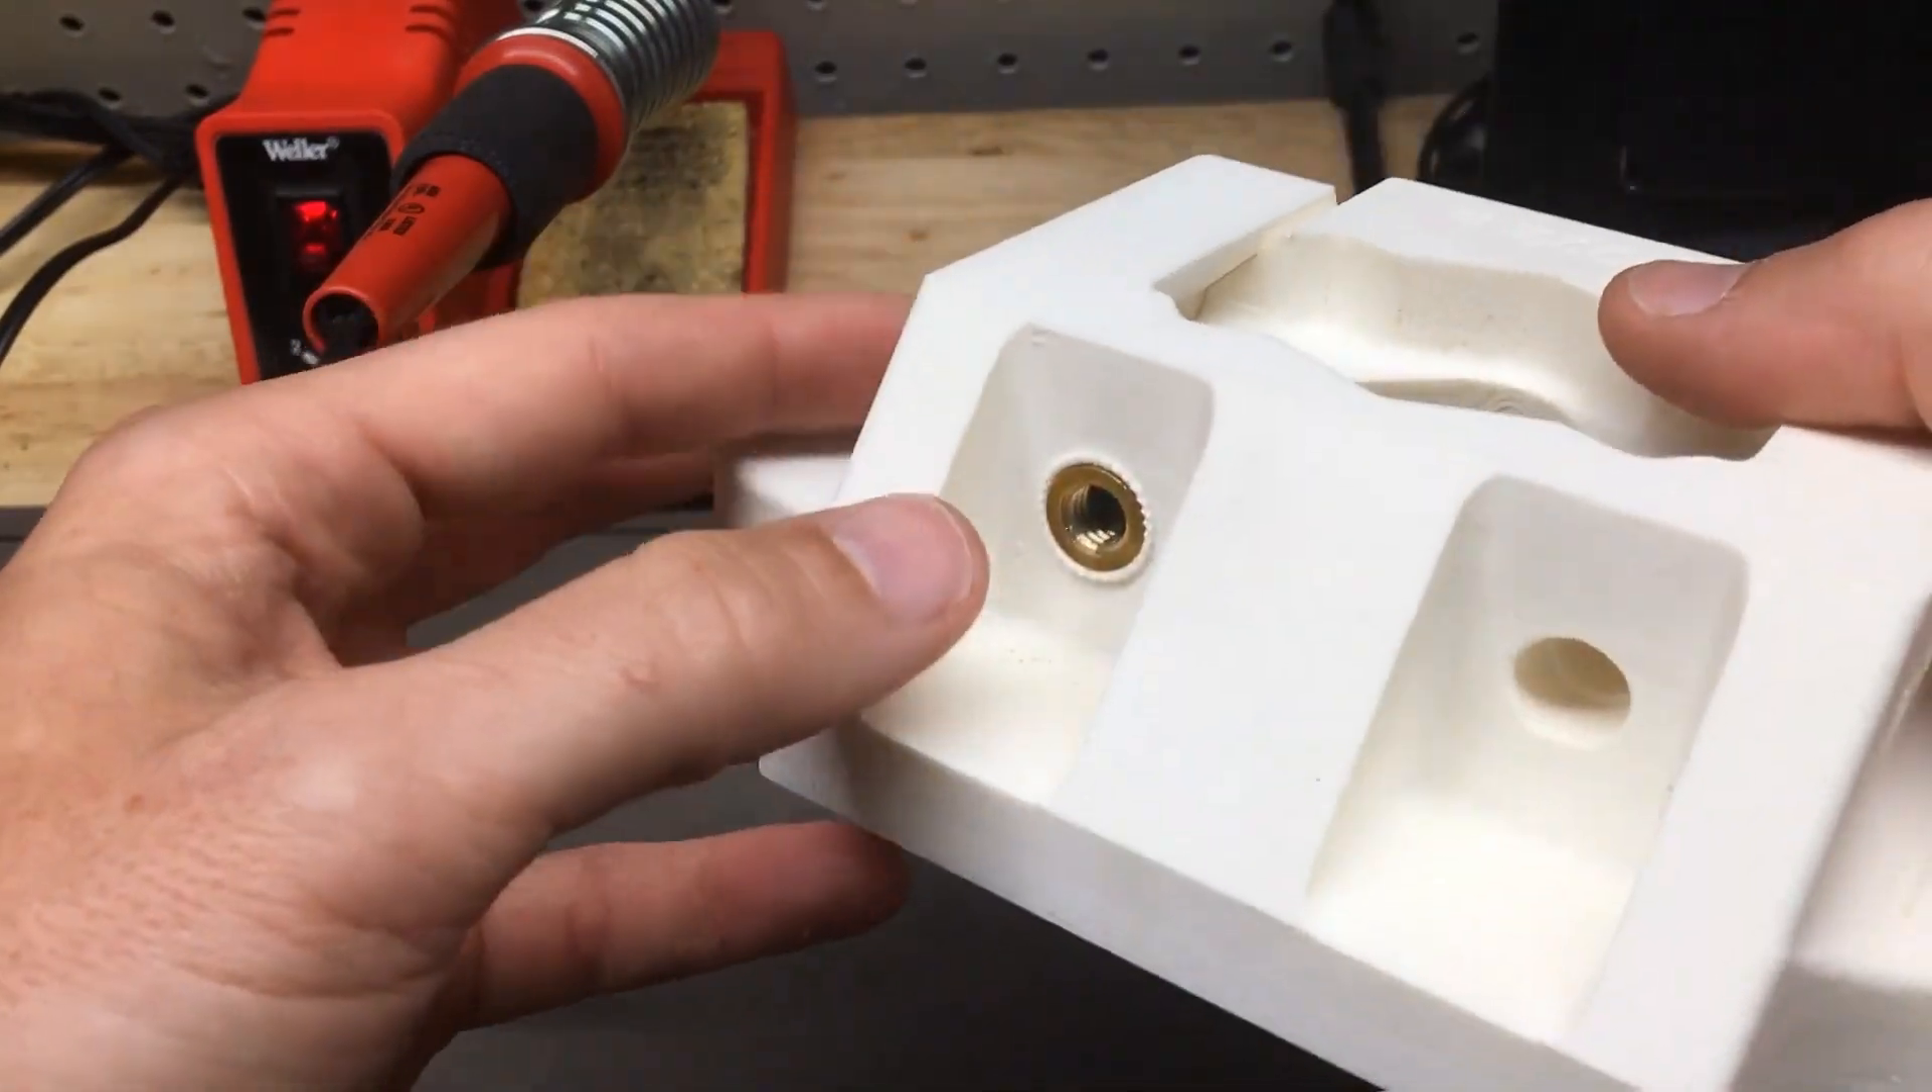We end up with a heat insert that's seated flush with the part and that will have really good resistance to pull out.